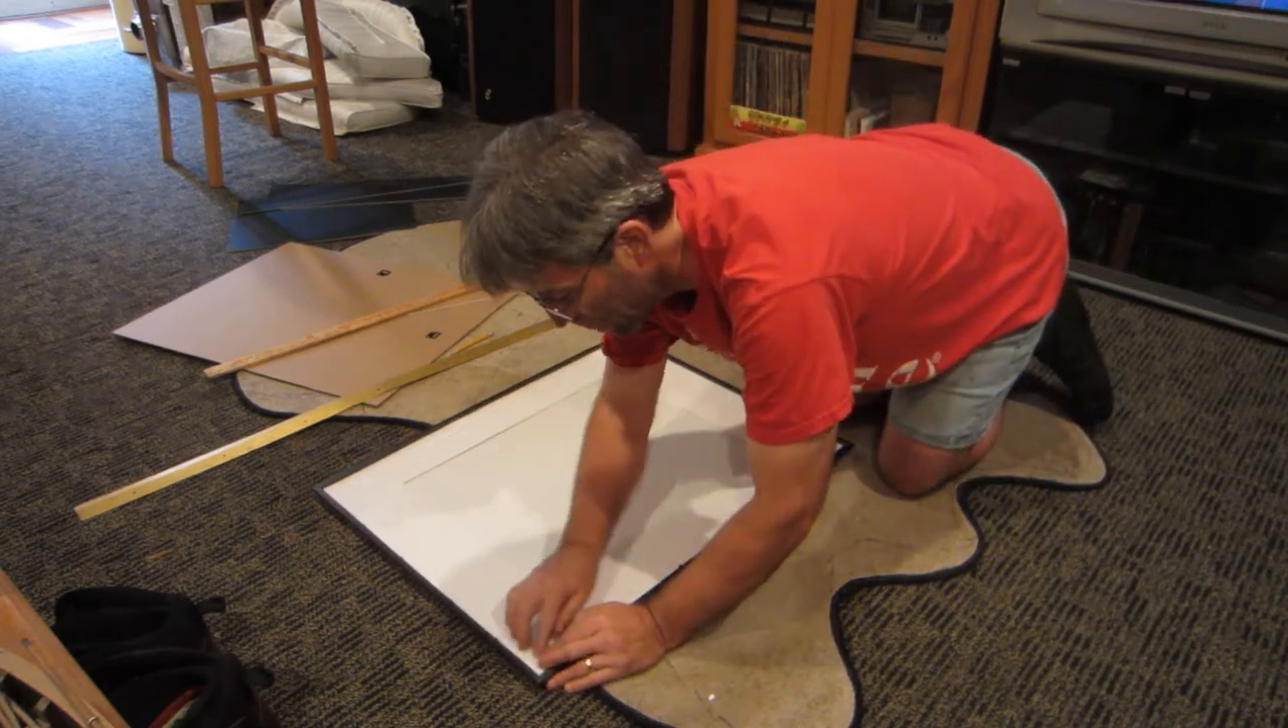Notice that we haven't taken the paper out of the frame itself yet.